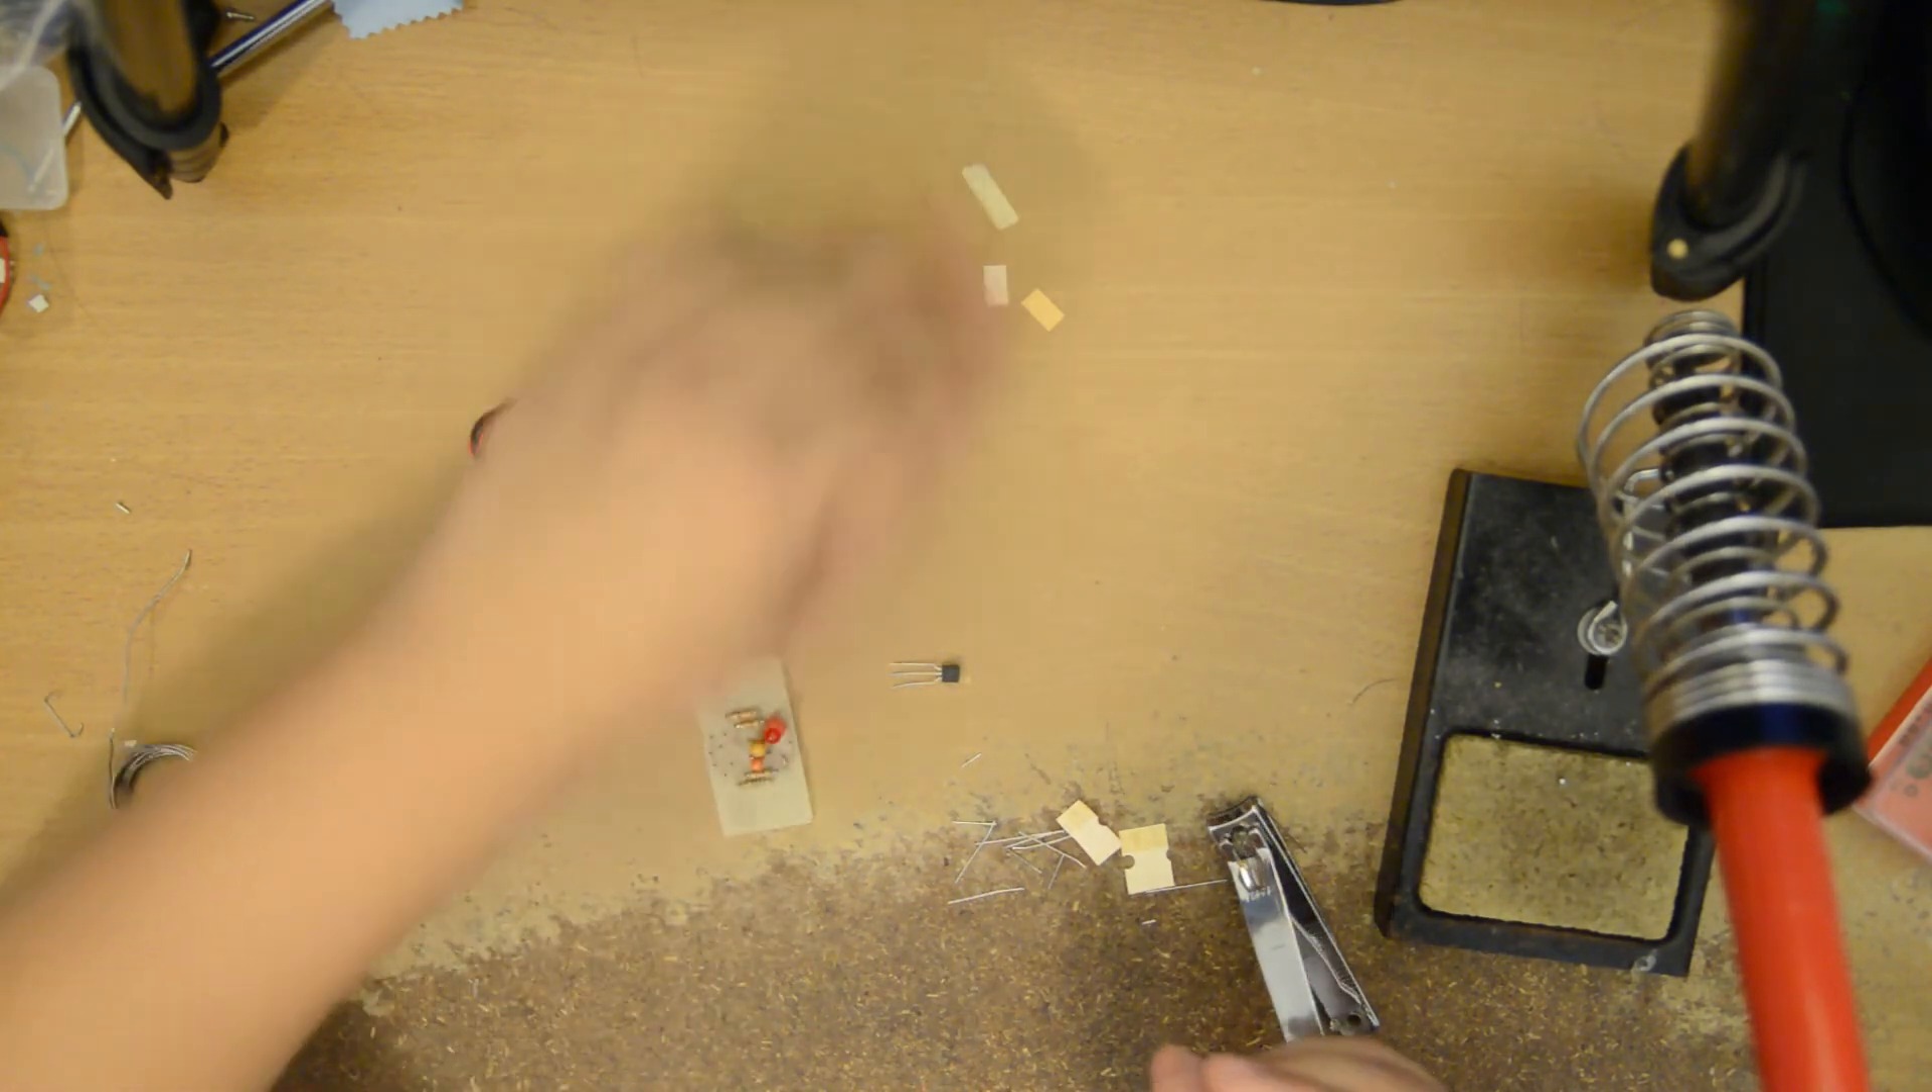Now we've got the two bjts and the battery snap to go.